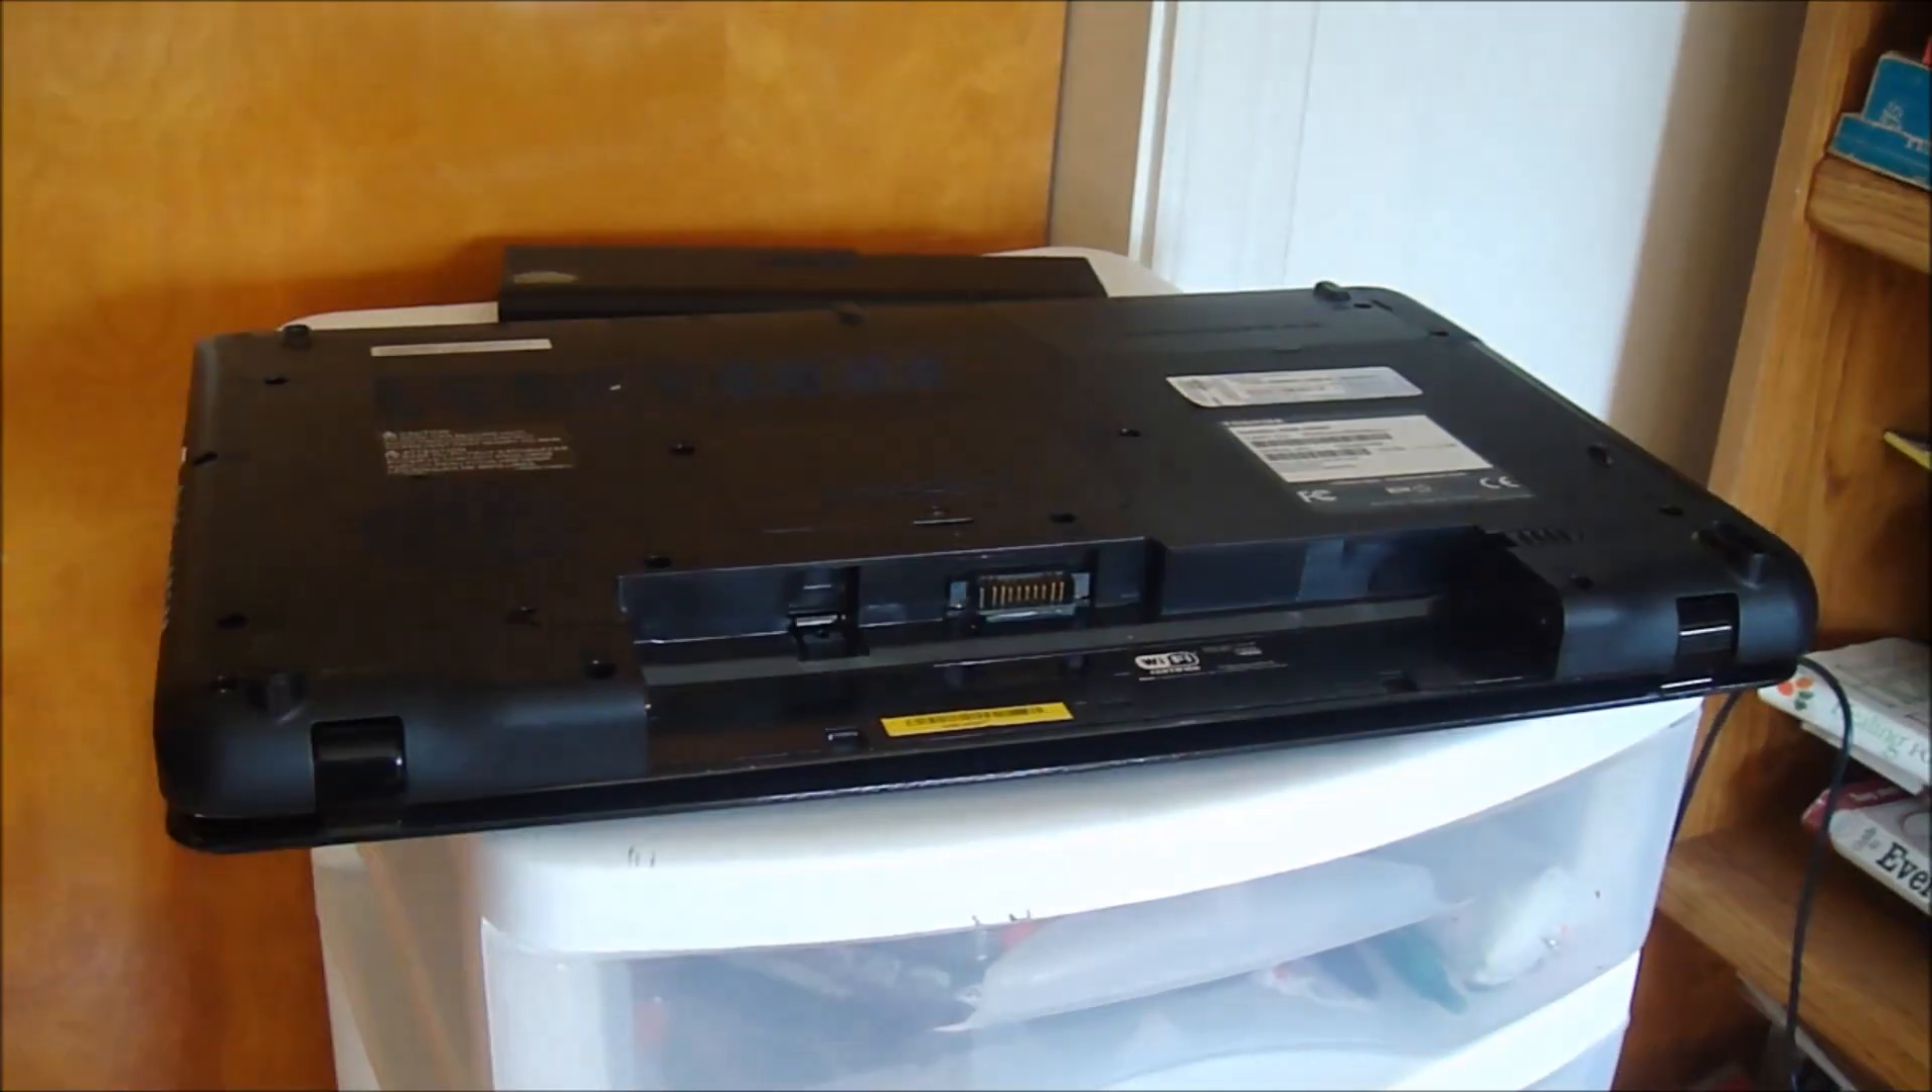As you can see. I removed the battery.